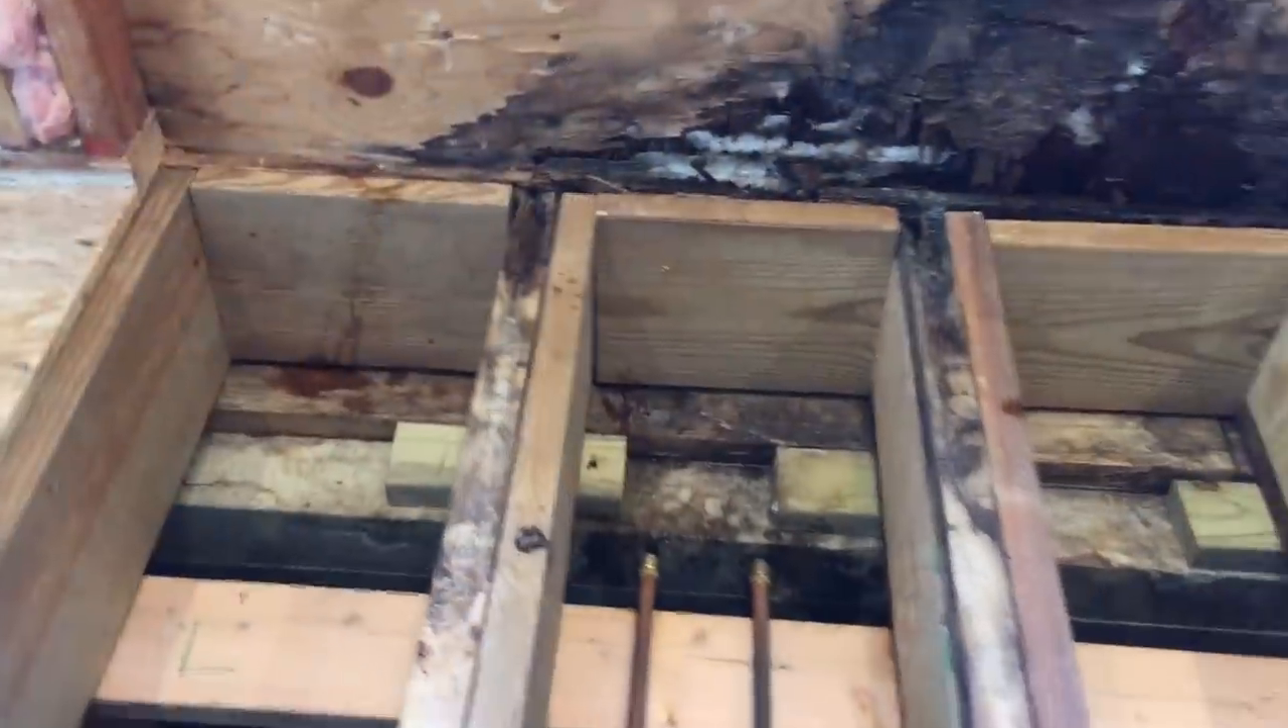Well this is where we're at. All the bed joists are reinforced and I'm ready to get some plywood on here.